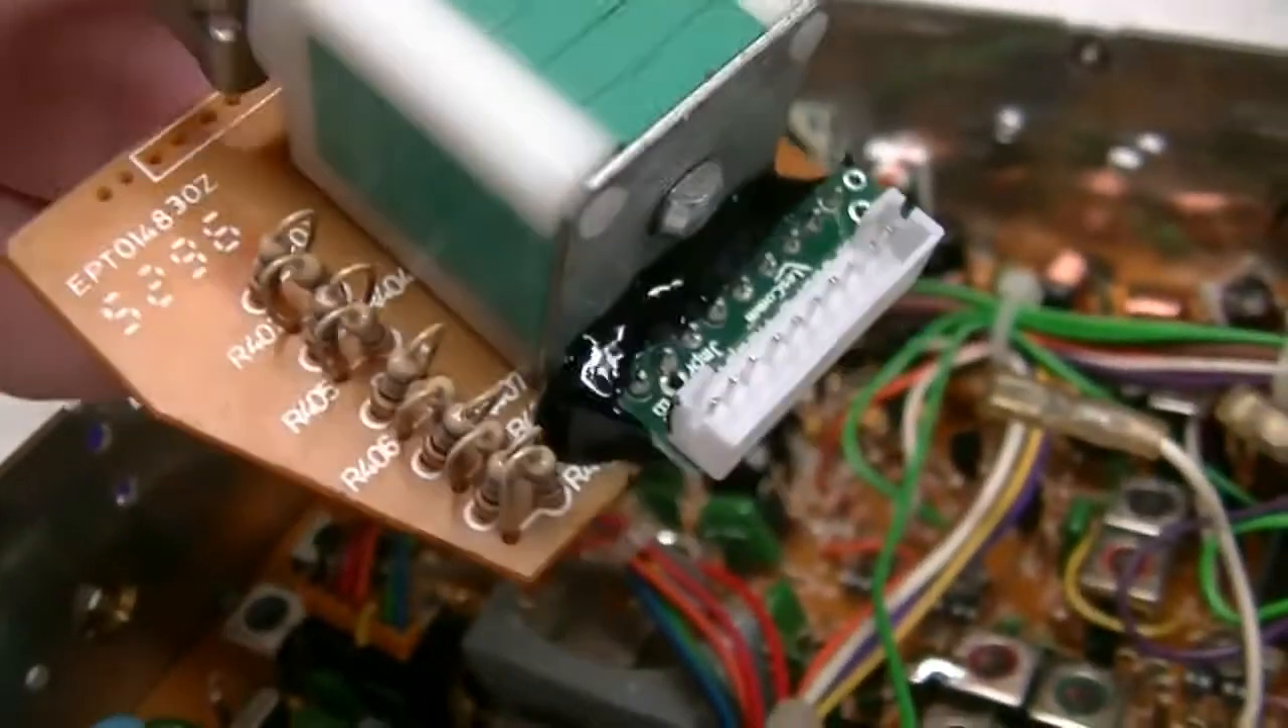And, let's see, I've got your adapter mounted on the channel selector.